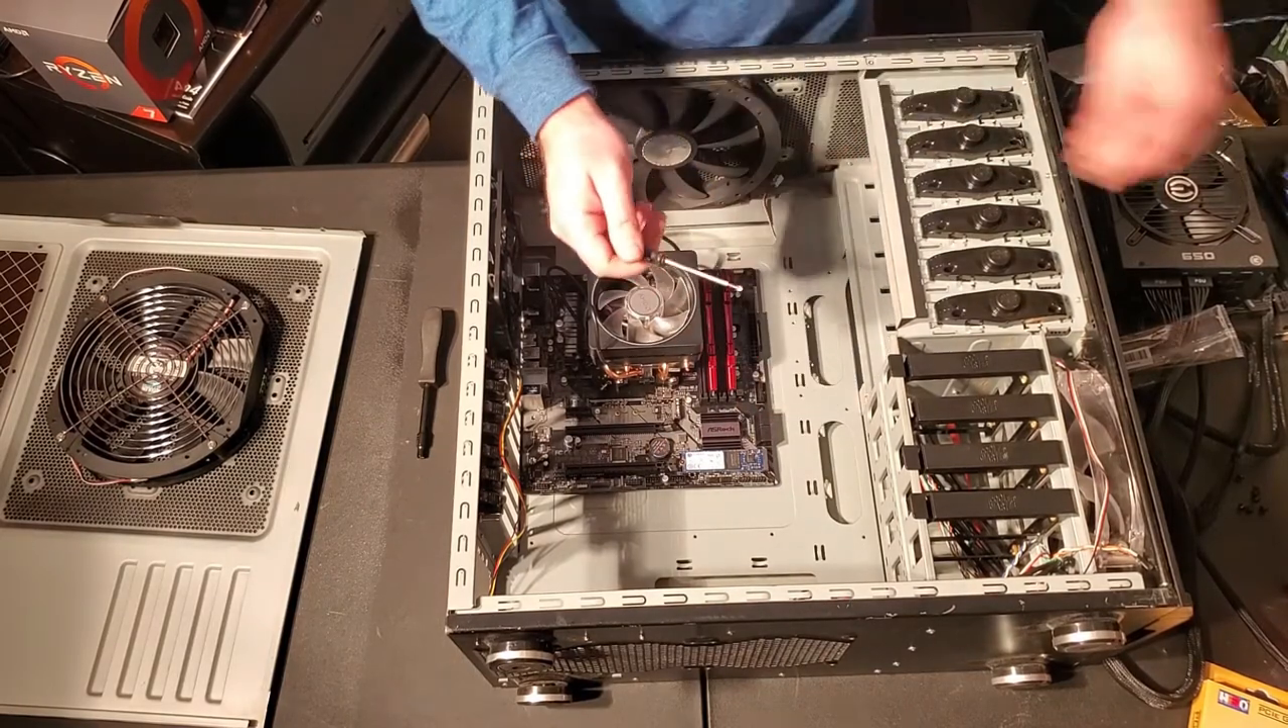Our first screws in. And there. Our motherboard is inside our case.